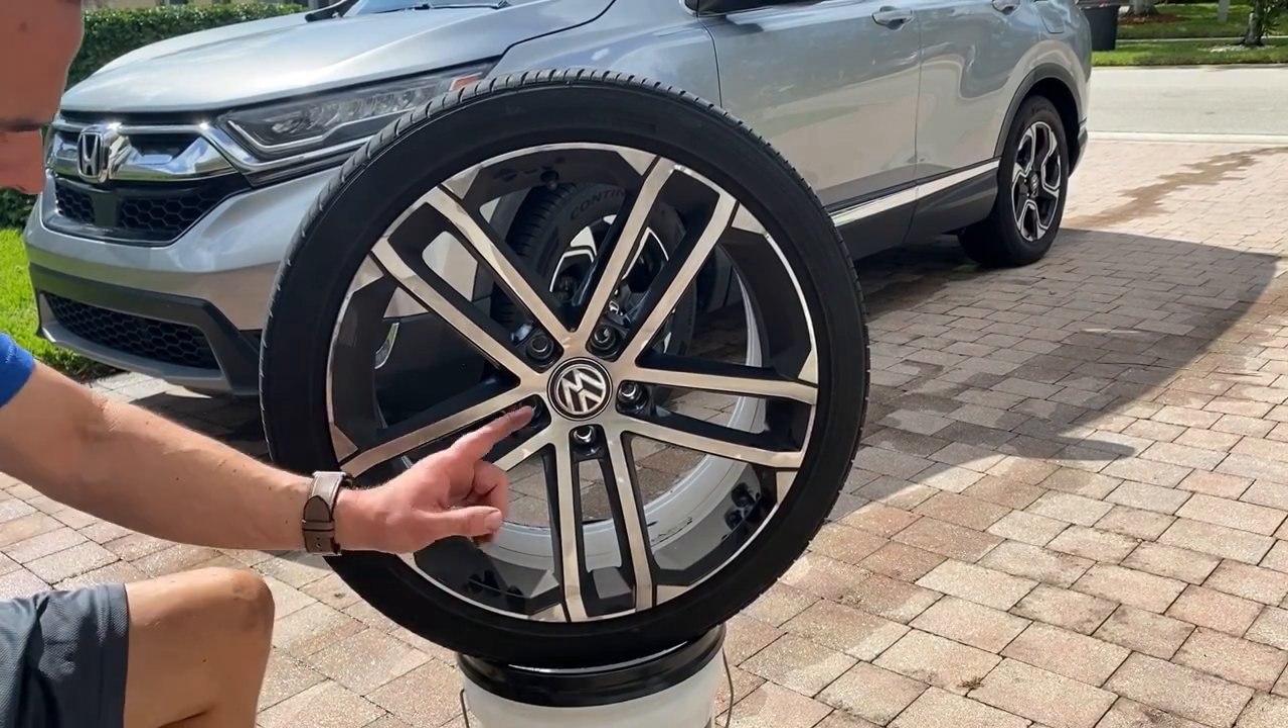So I've got the wheel off.